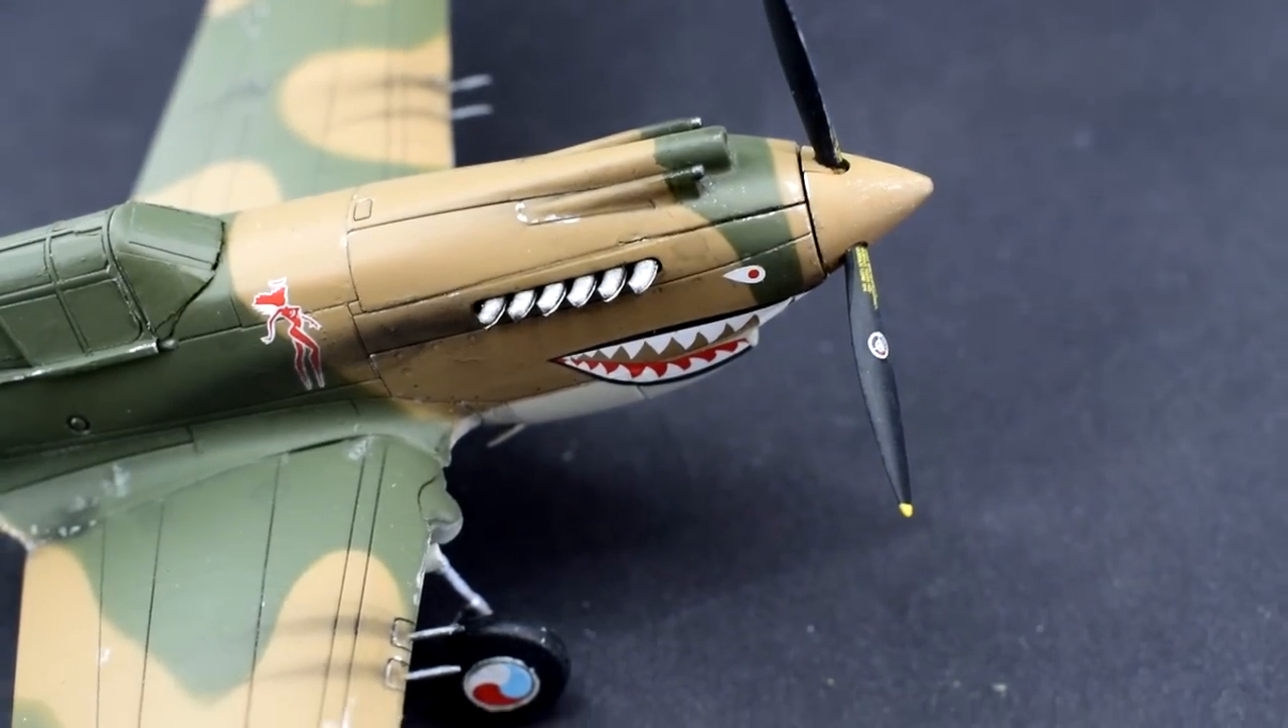I pushed the propeller assembly into the hole in the nose.